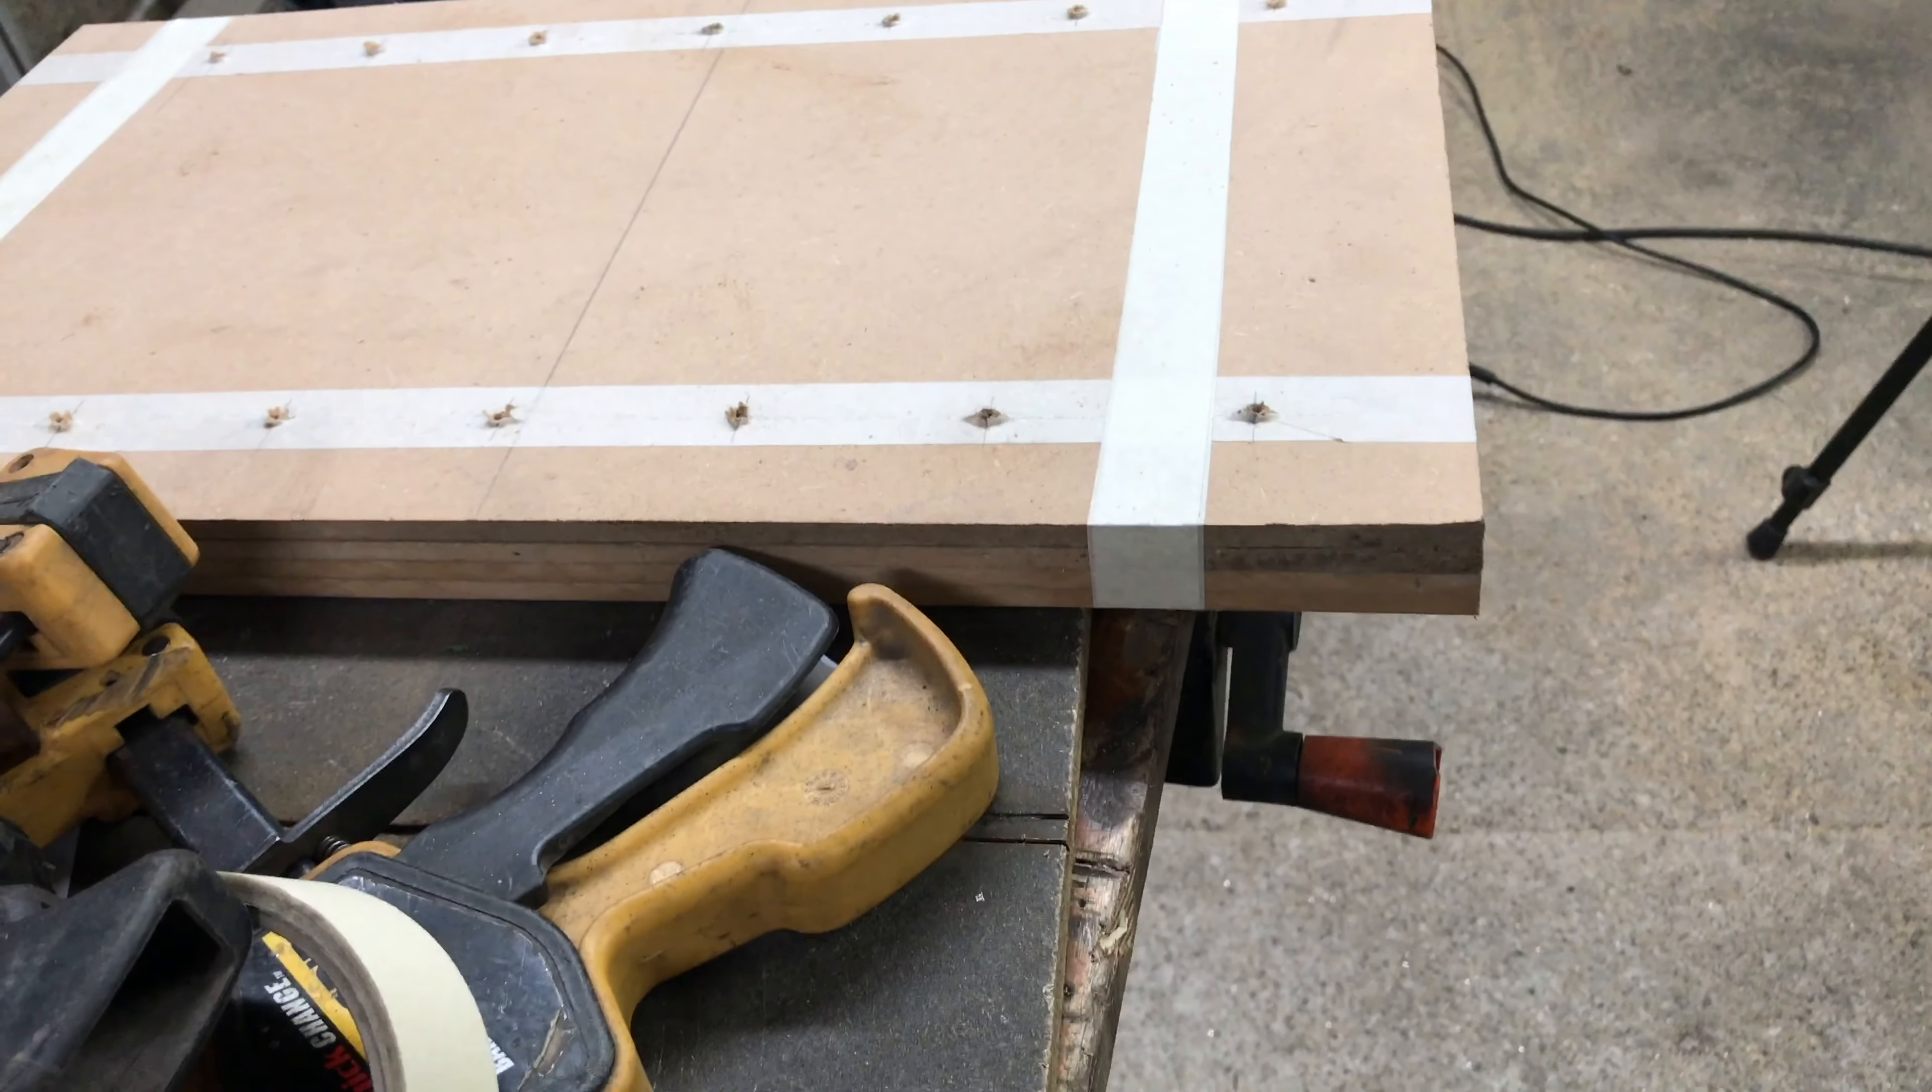Okay you can see the four boards all taped together here.